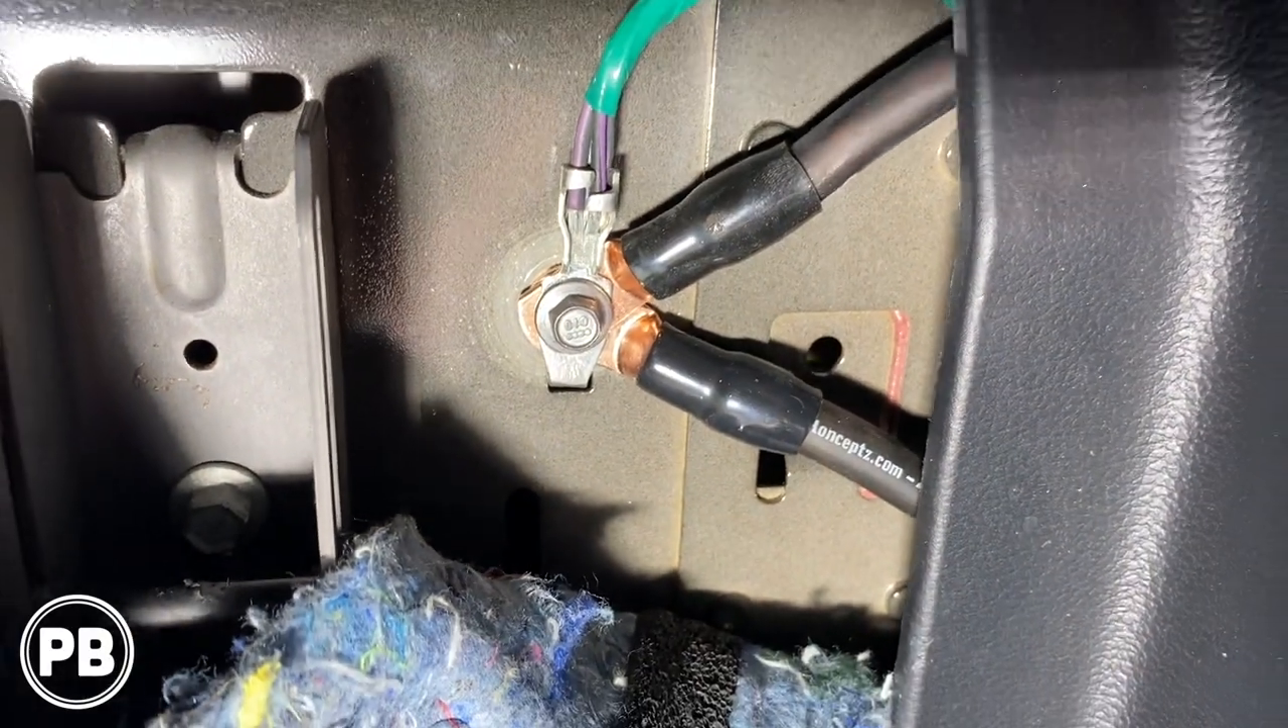Here's our ground distribution that we did. Again, we cleaned up the paint really good with a wire brush.